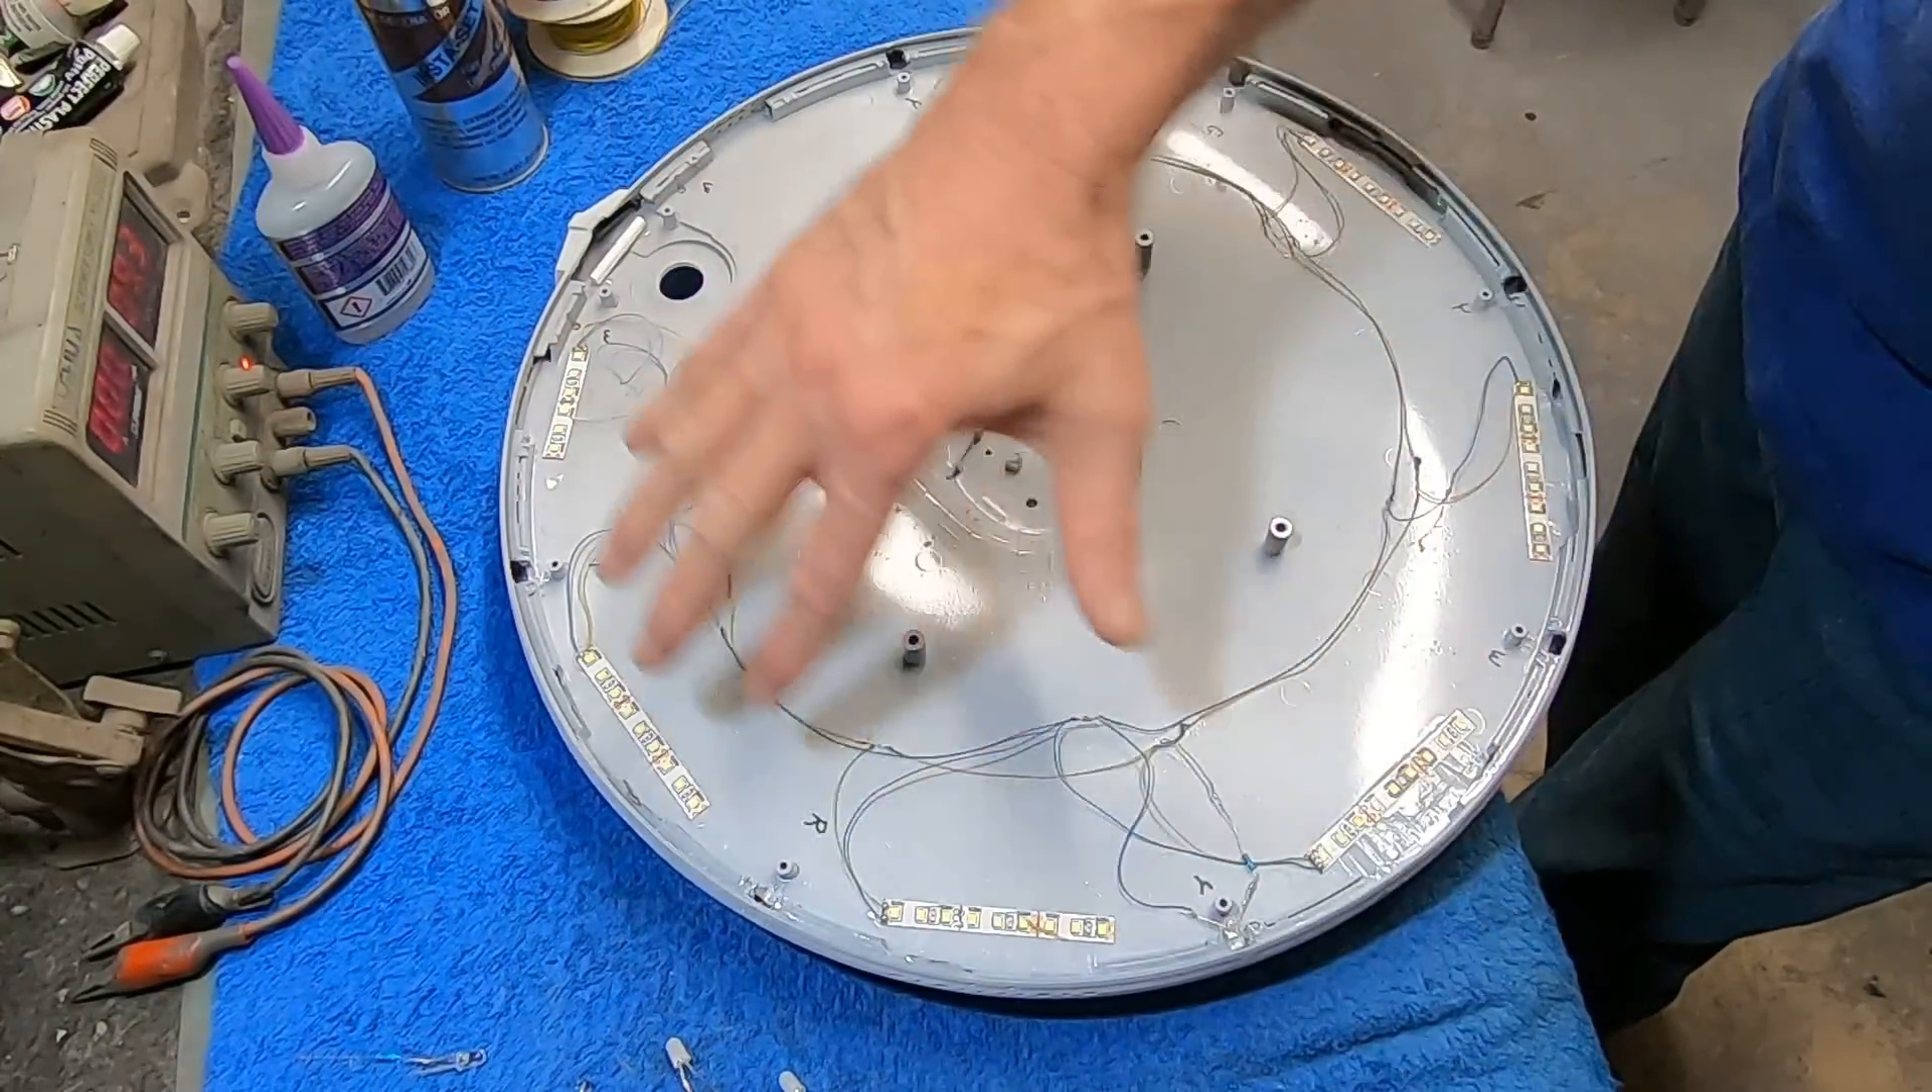So we left off in the last video where we just added our LED strip lights here around the outer edge to get the saucer edge lit up where window groups are there.